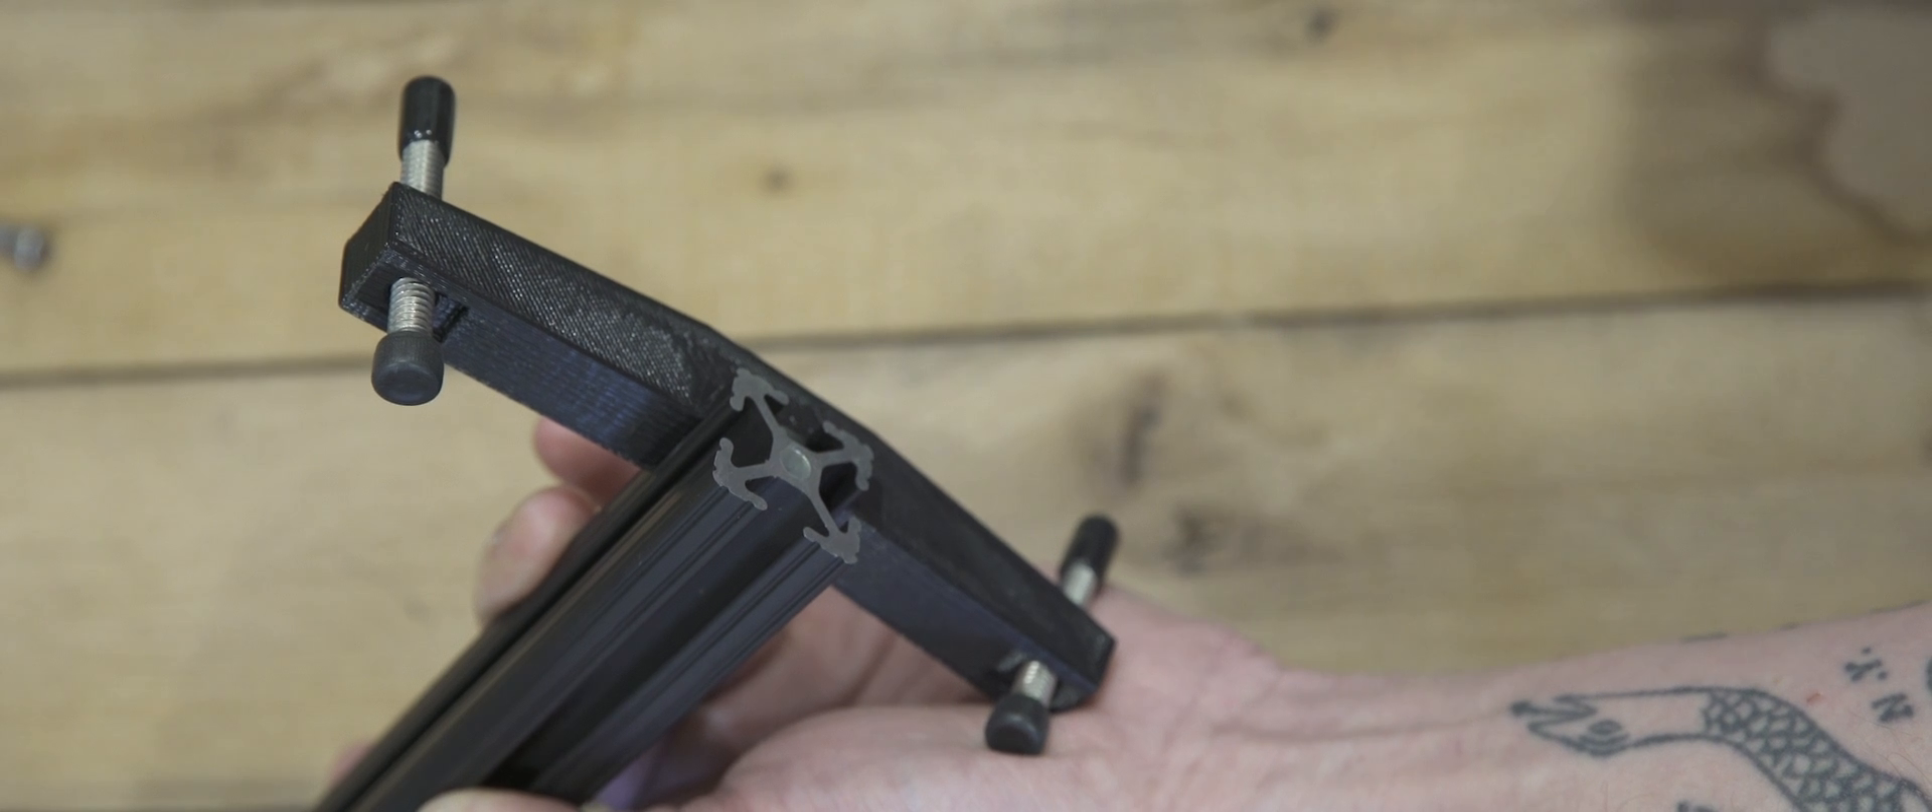So the only thing left to do is to add caps to the ends of the rail.